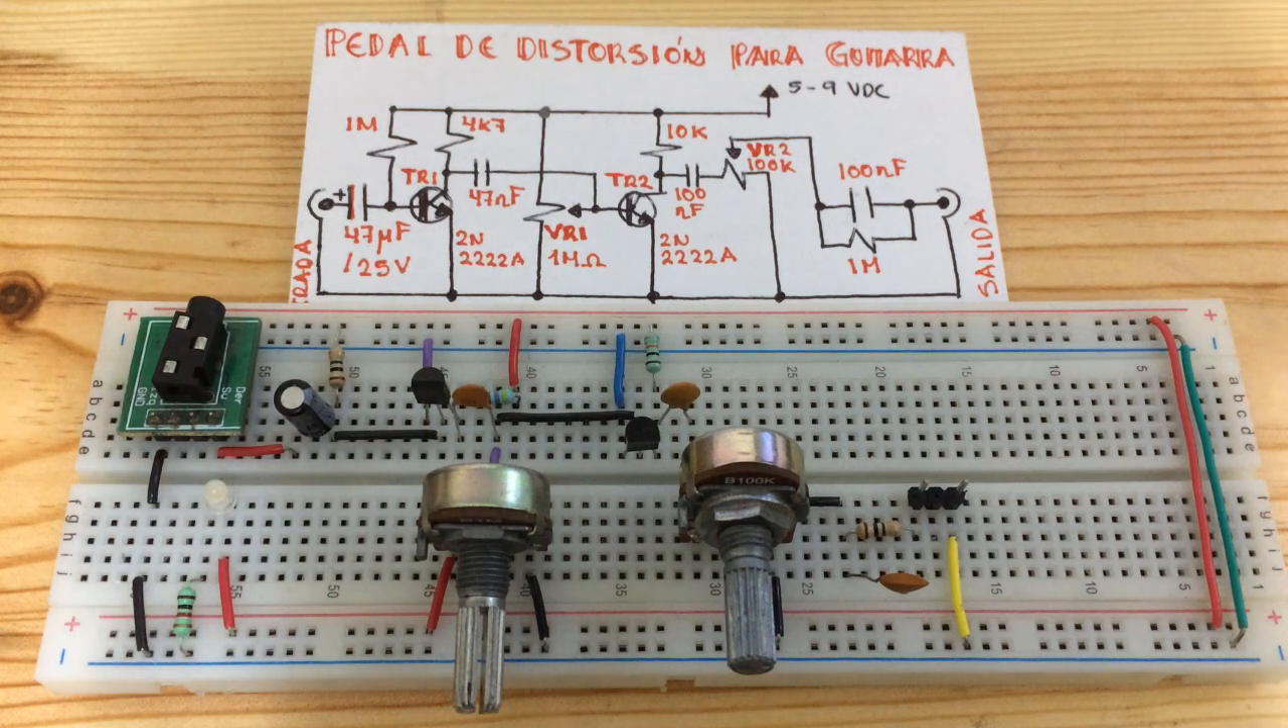Perfecto amigos, pues aquí ya tenemos armados el circuito electrónico en una placa protoboard.